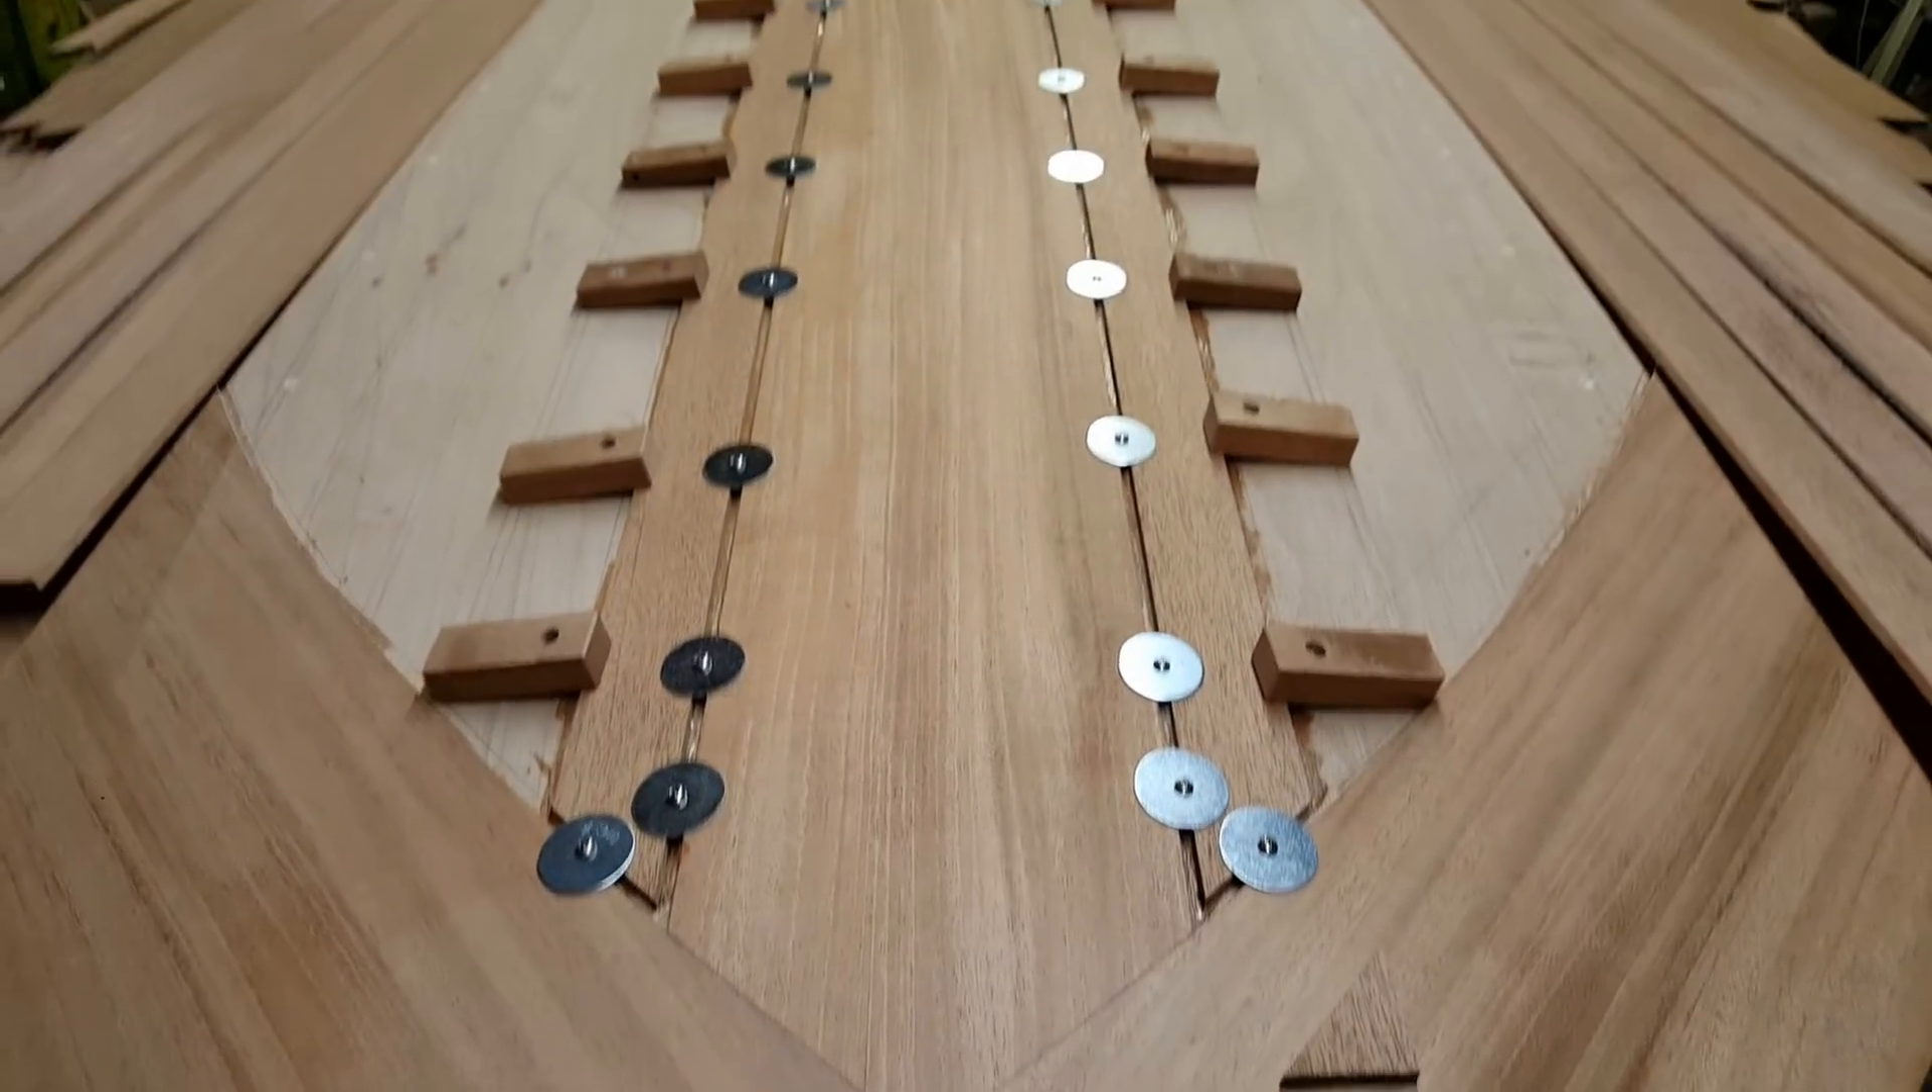But anyhow two planks down and a whole lot more to go.